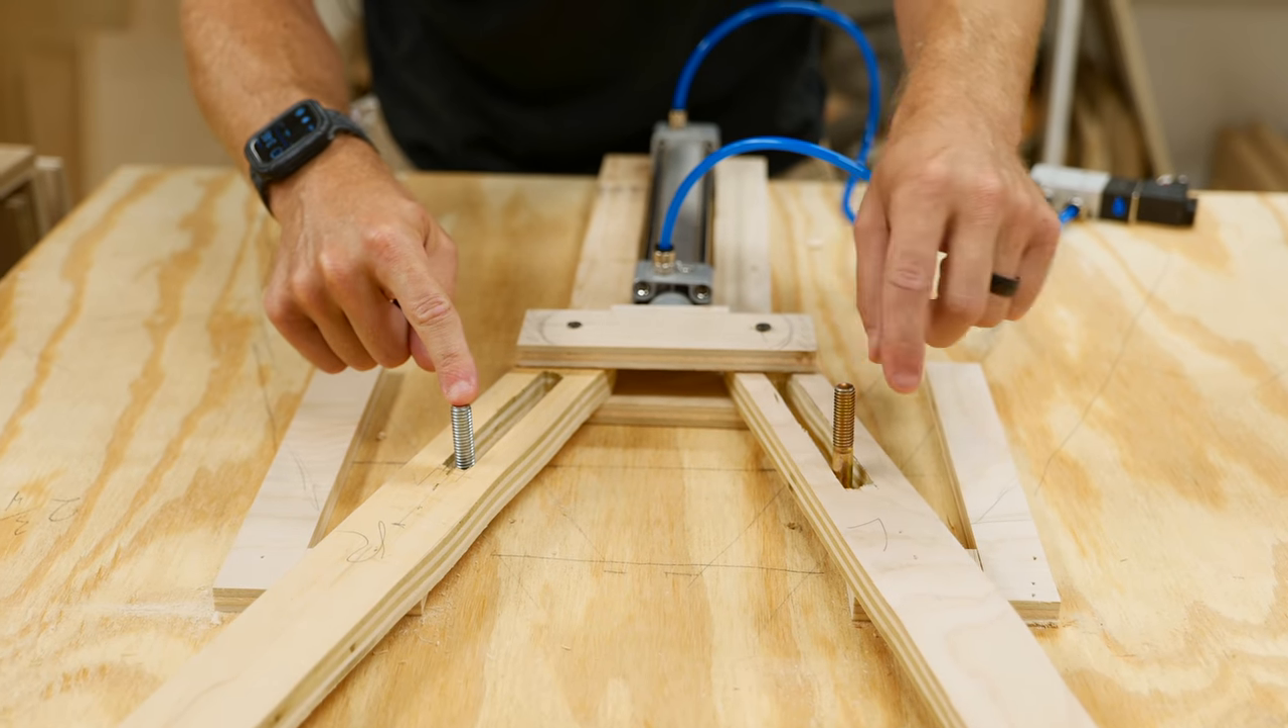One, I put some through bolts here, and these are hefty. They're coming through the bottom, so they're not going to move.